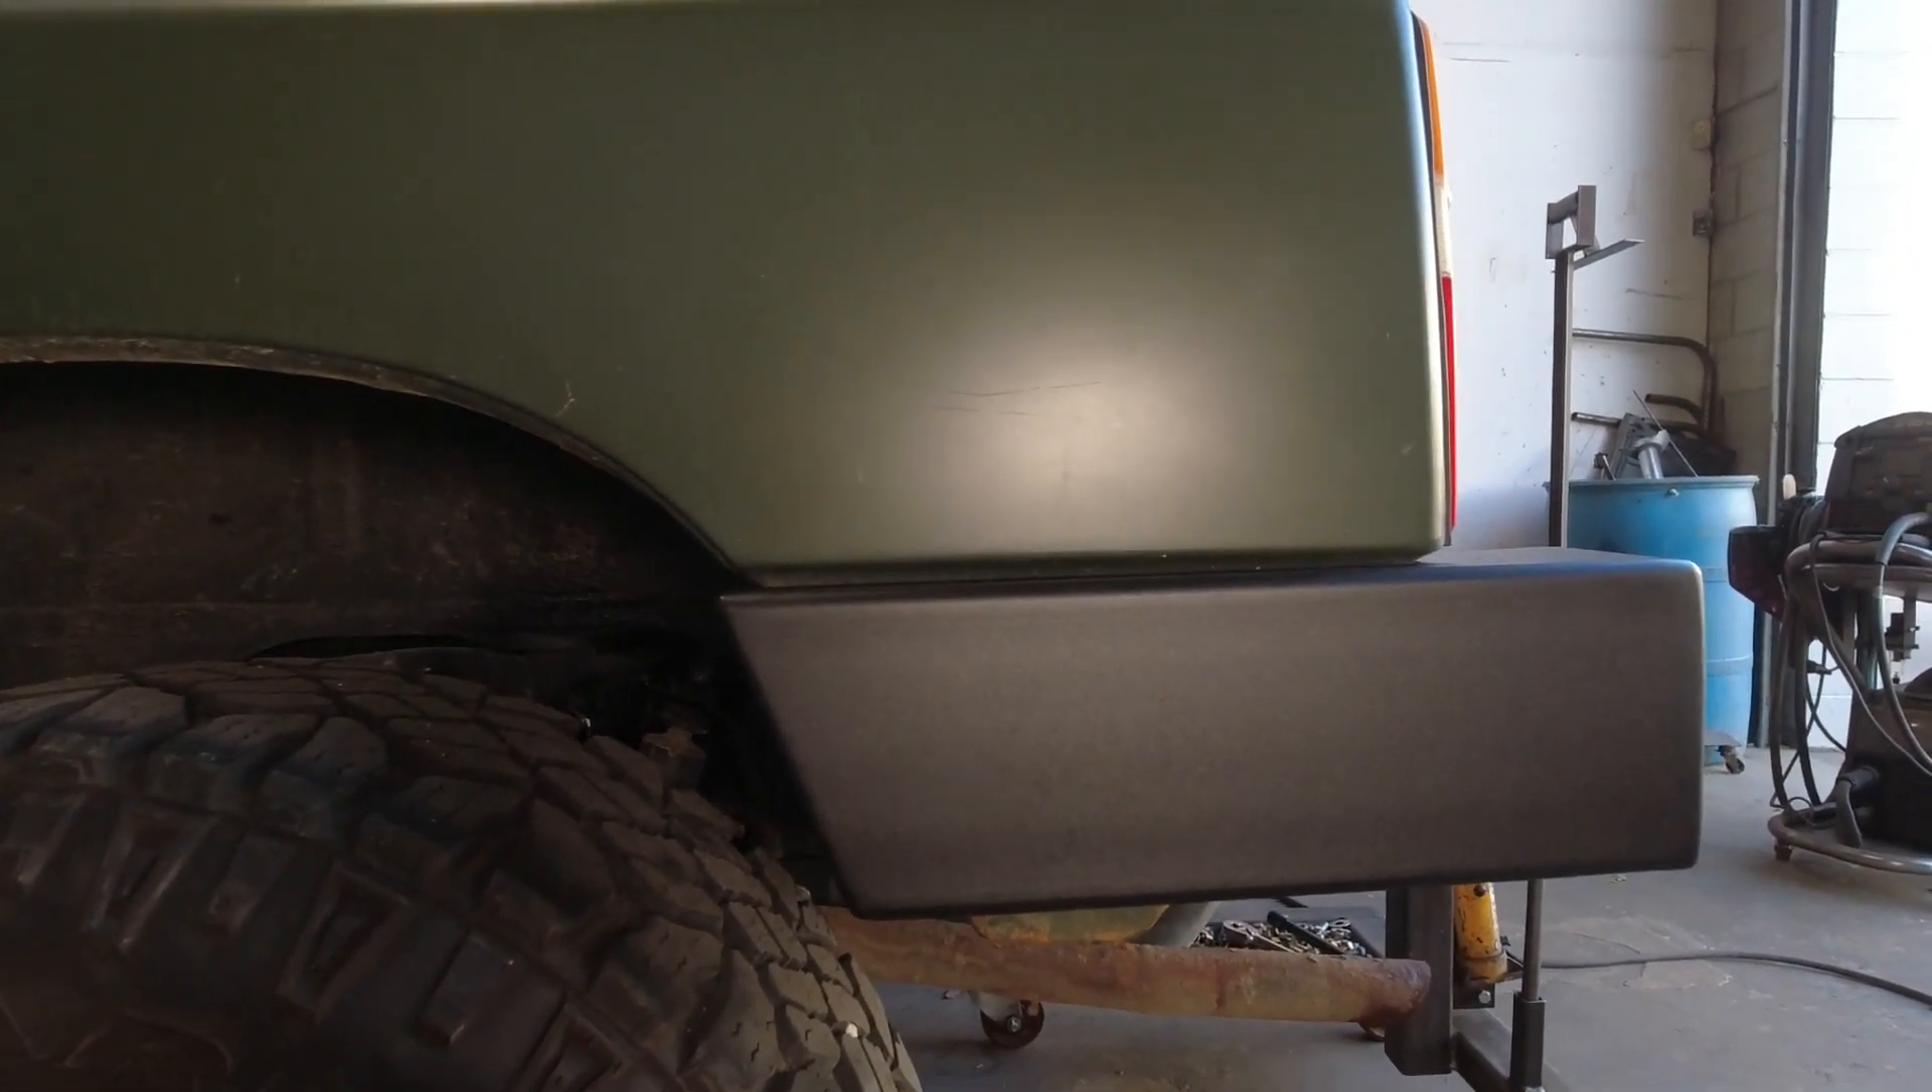So in my case as you can see the bumper lines up quite nicely i would say that it's maybe a tiny bit low at the front.